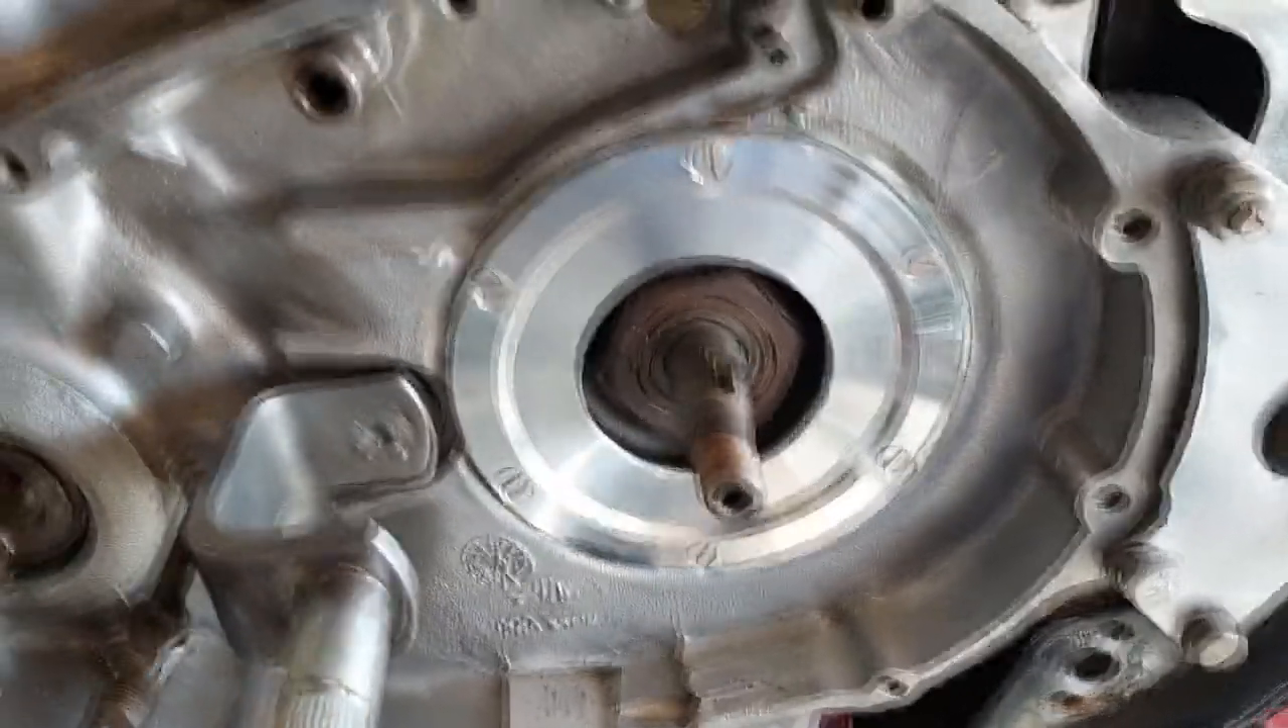That's the new, nice new shiny plate on. And all the screws are in and tightened down.